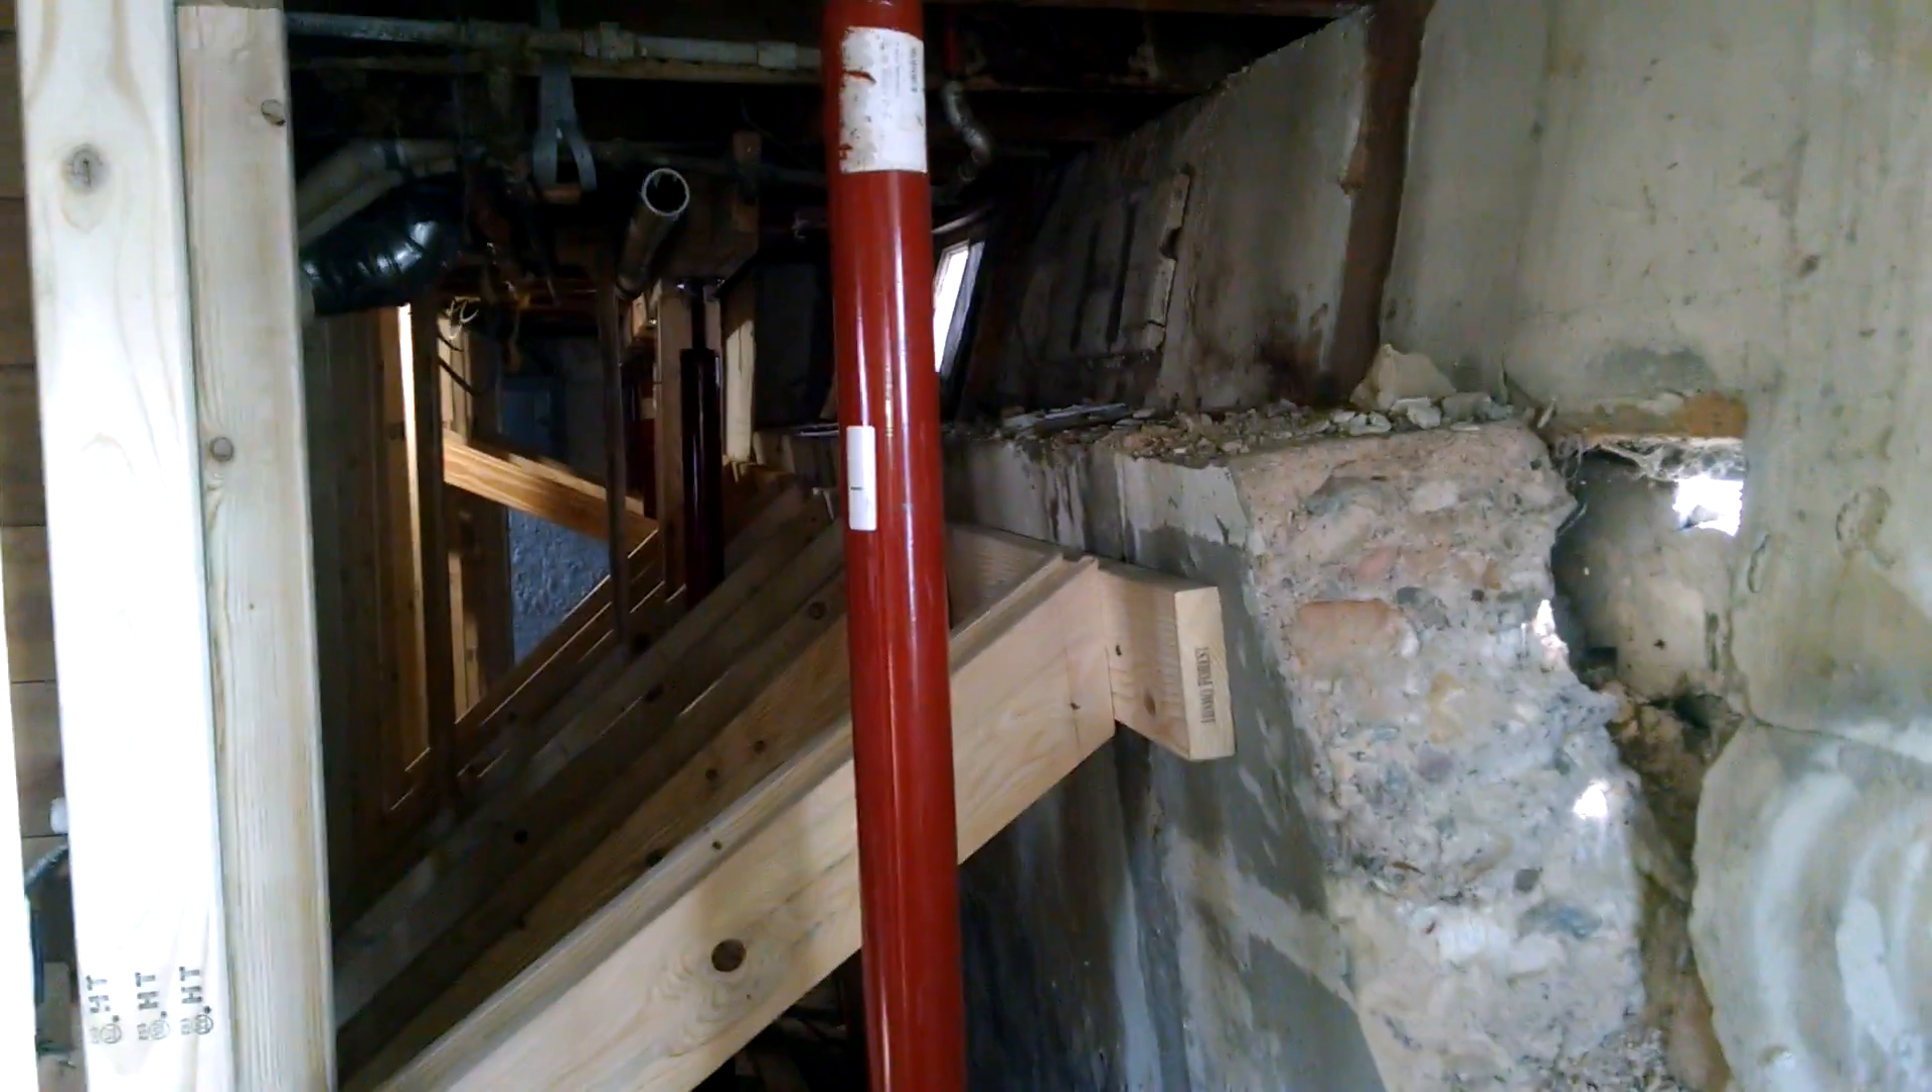We've also got some added structural styled floor jacks in here as well.